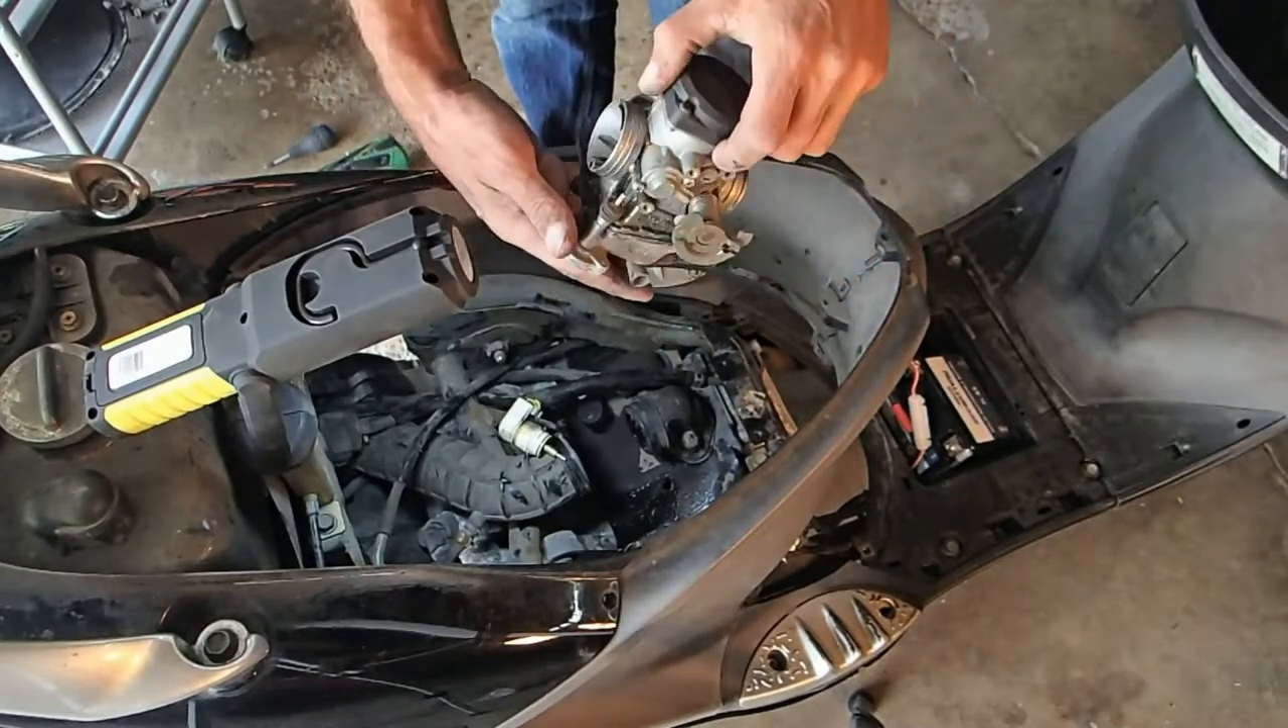Alright, there it is. We got the carb off.